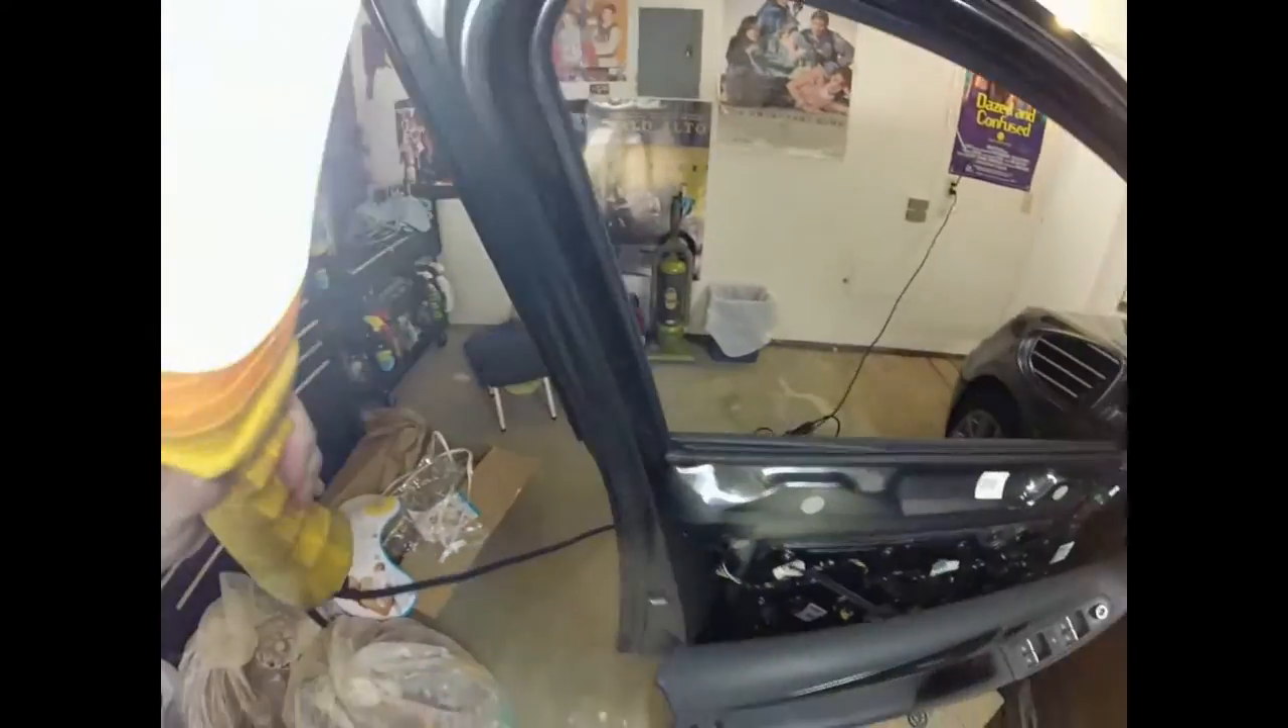So let me show you here, I got the door panel off.